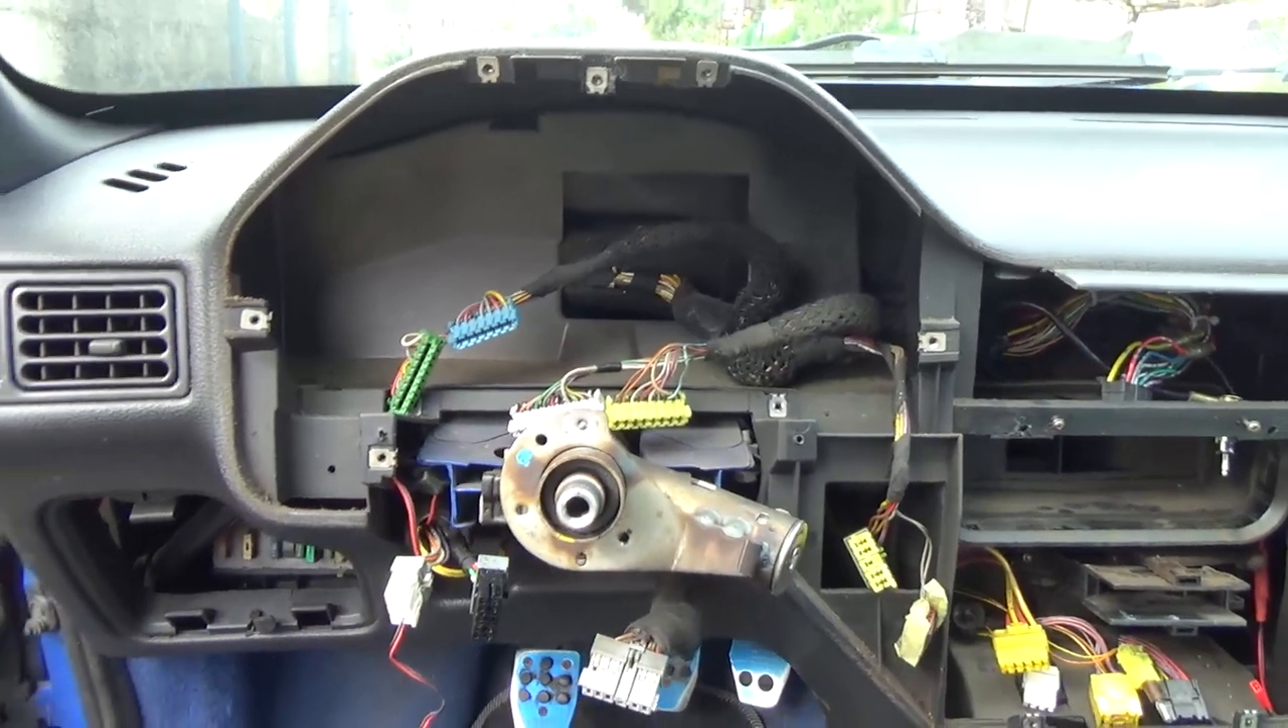Okay, this is how it's looking right now. We only have to remove the dash.